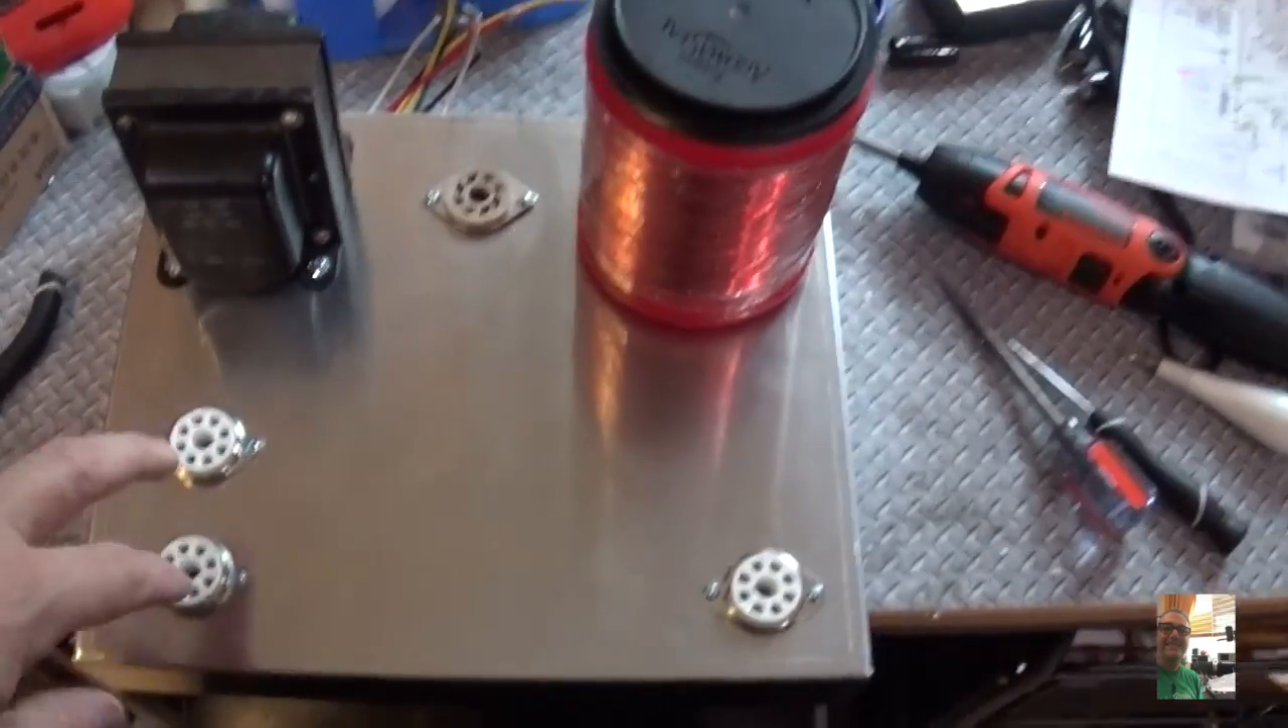Got all our sockets mounted. We've got our transformer mounted.